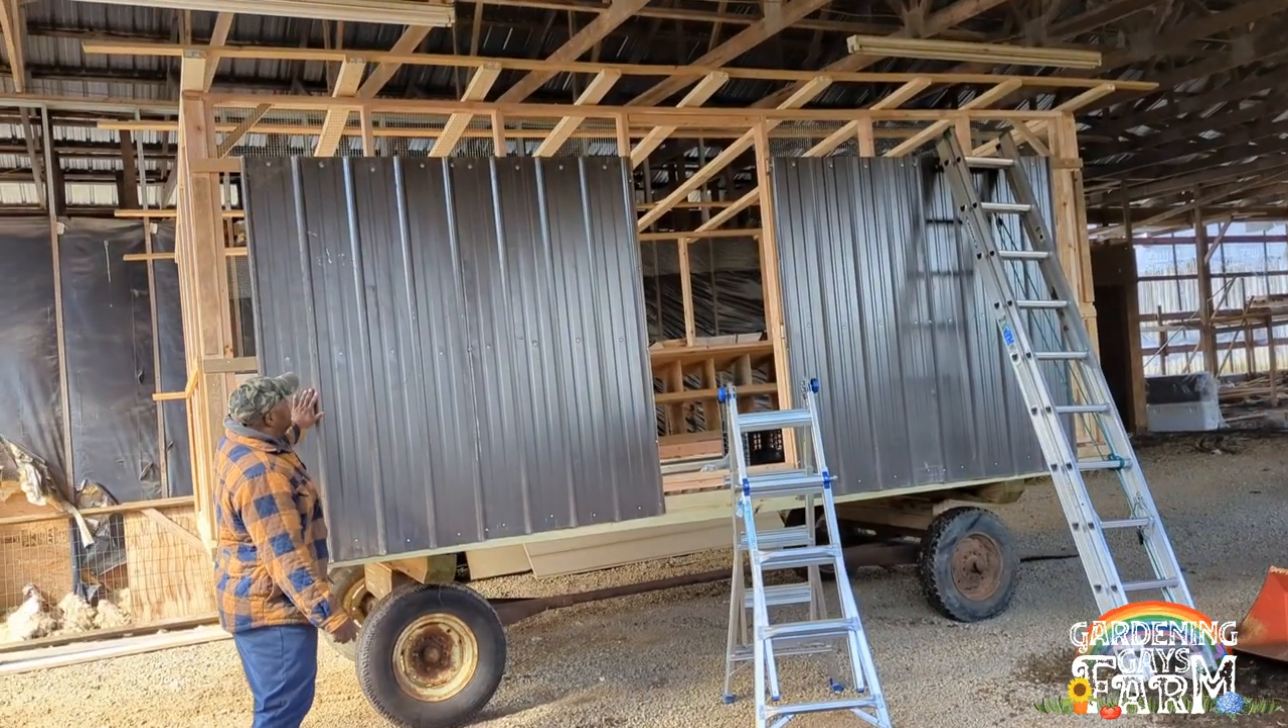We have been able to get the front of the coop mostly wrapped.